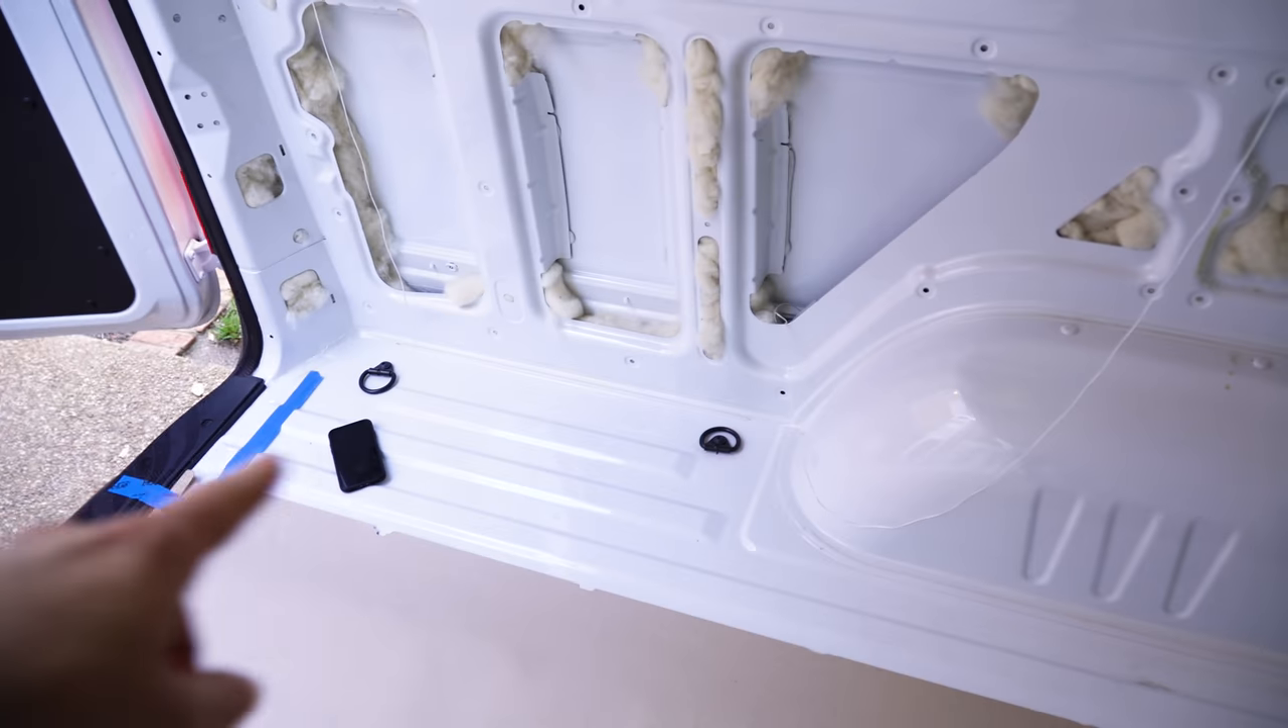So the next step is to start doing all the smaller areas around the wheel well and all these areas, but I still have these cargo rings in.